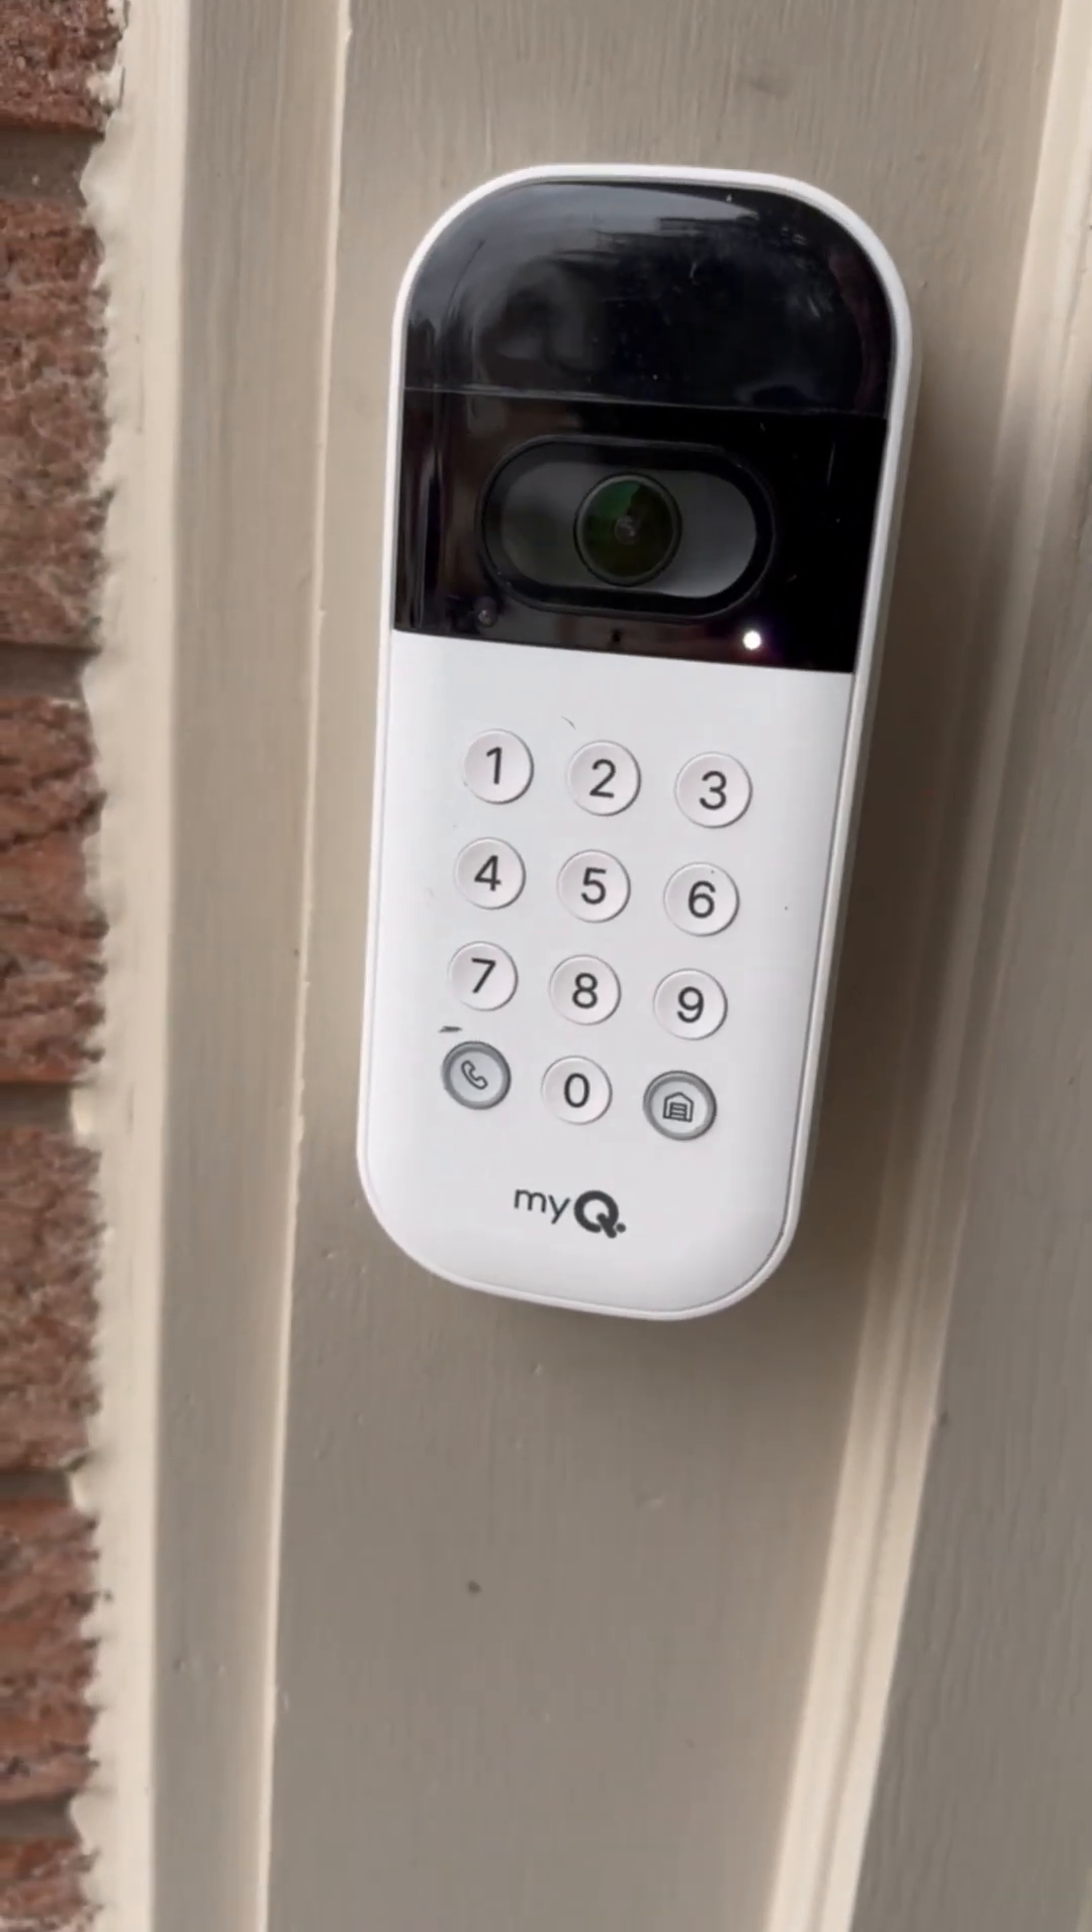We're all done now. I've got my keypad mounted.